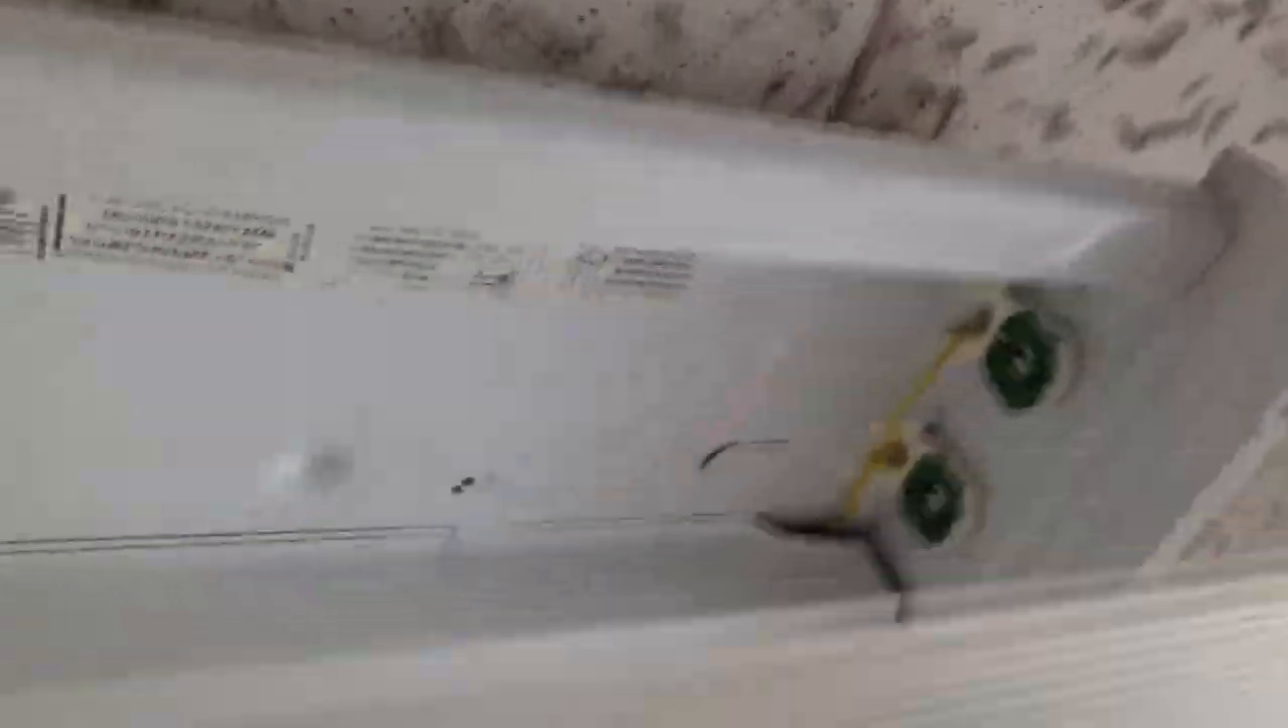I already removed the old fluorescent tubes from this fixture.